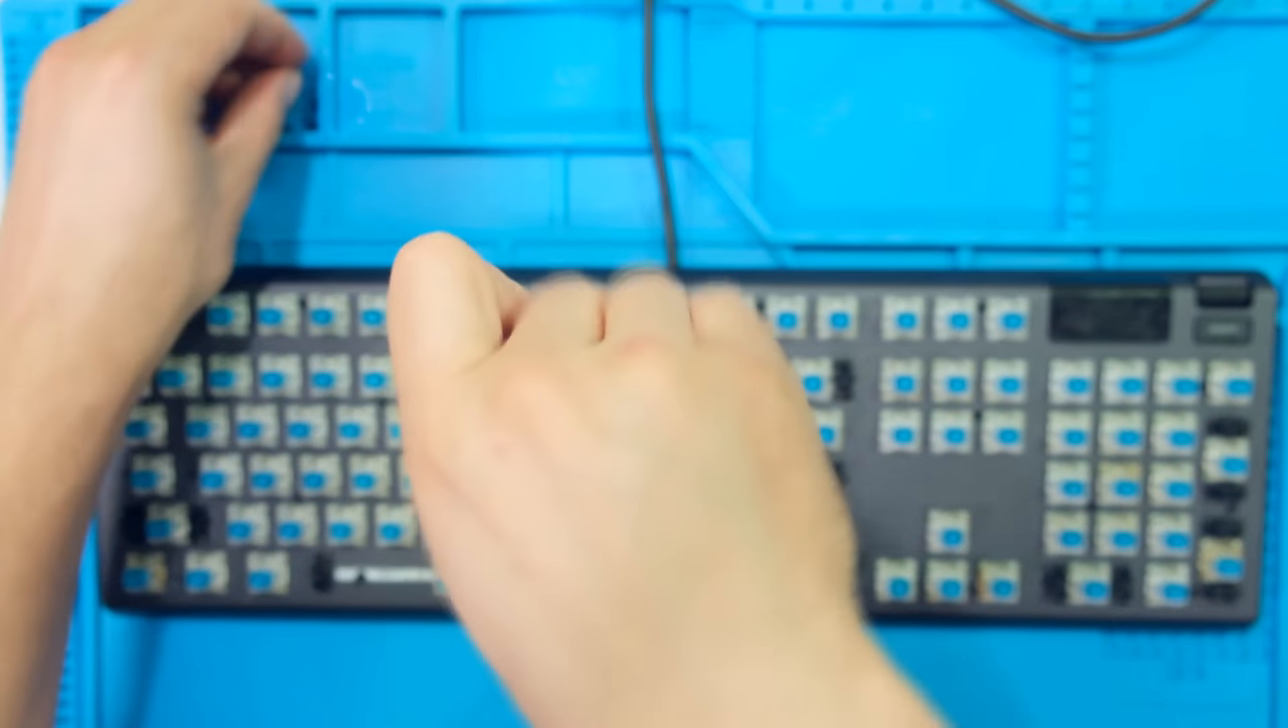So all I need to do is put the screws in and put all the keys back on.